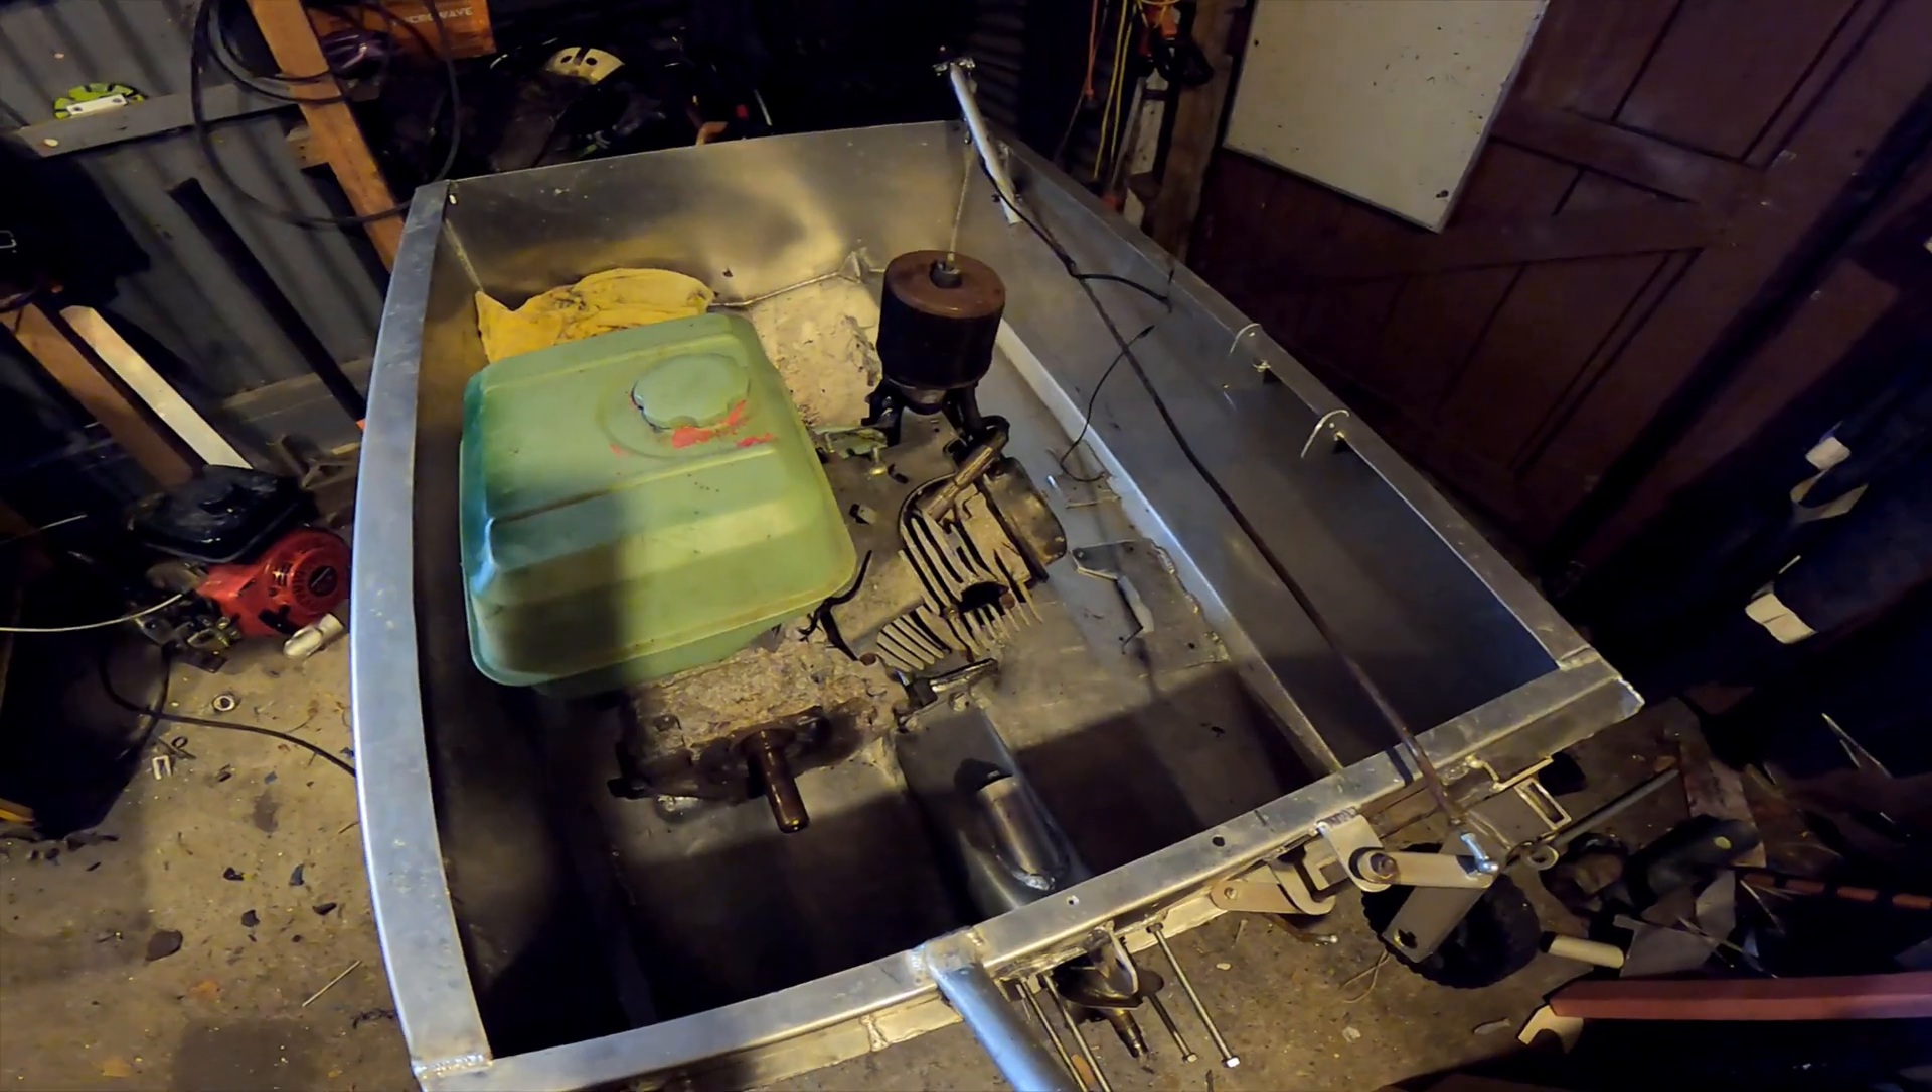Got the big block sitting in there now.